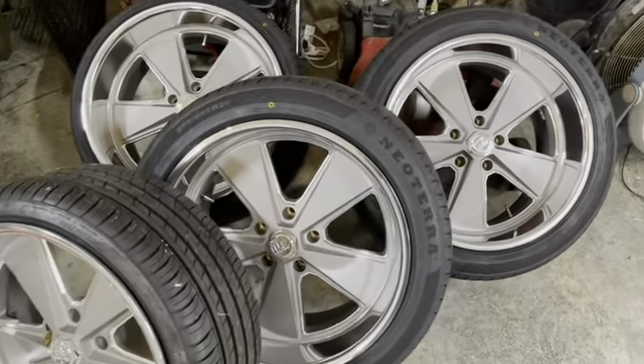All right so we got the uh wheels and tires mounted for the obs chevy build and they look really good.